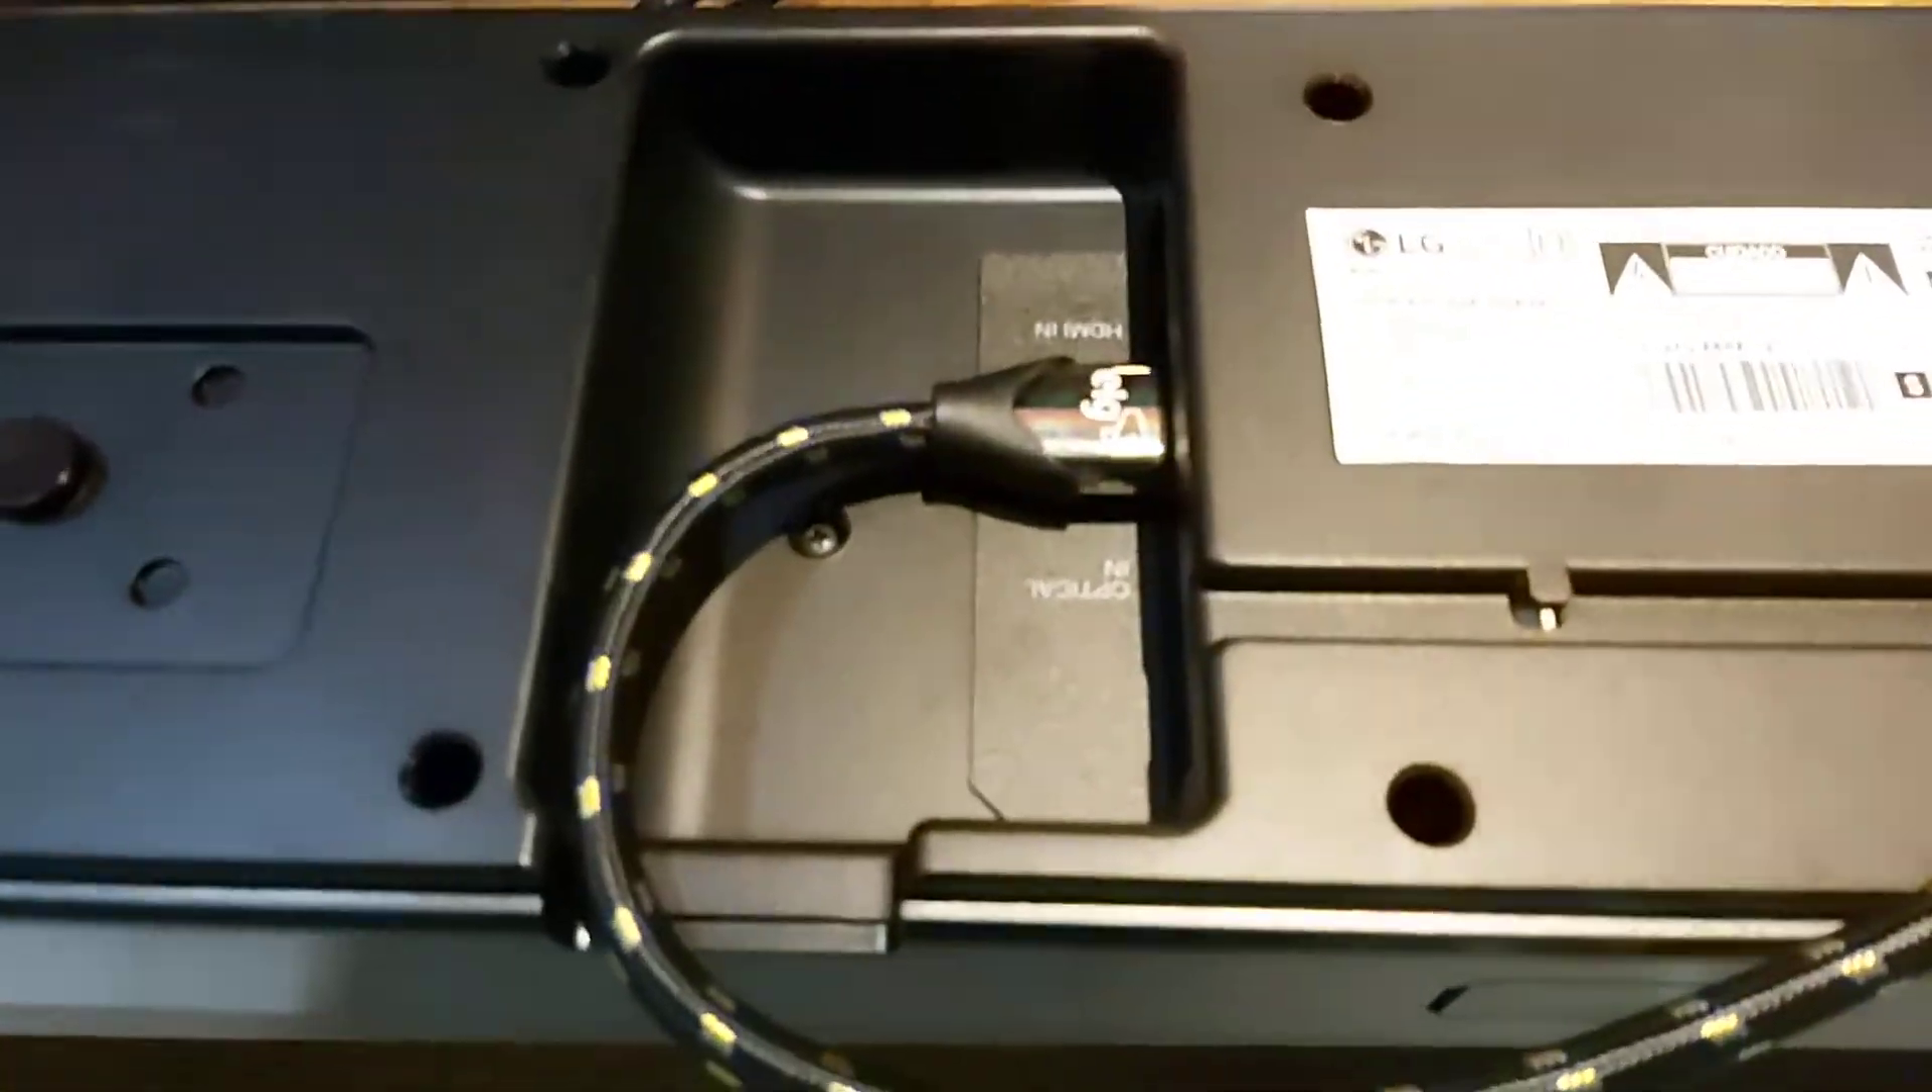Como vocês podem ver, eu já conectei o cabo aqui, já, tá? Aí, que é o cabo novo.